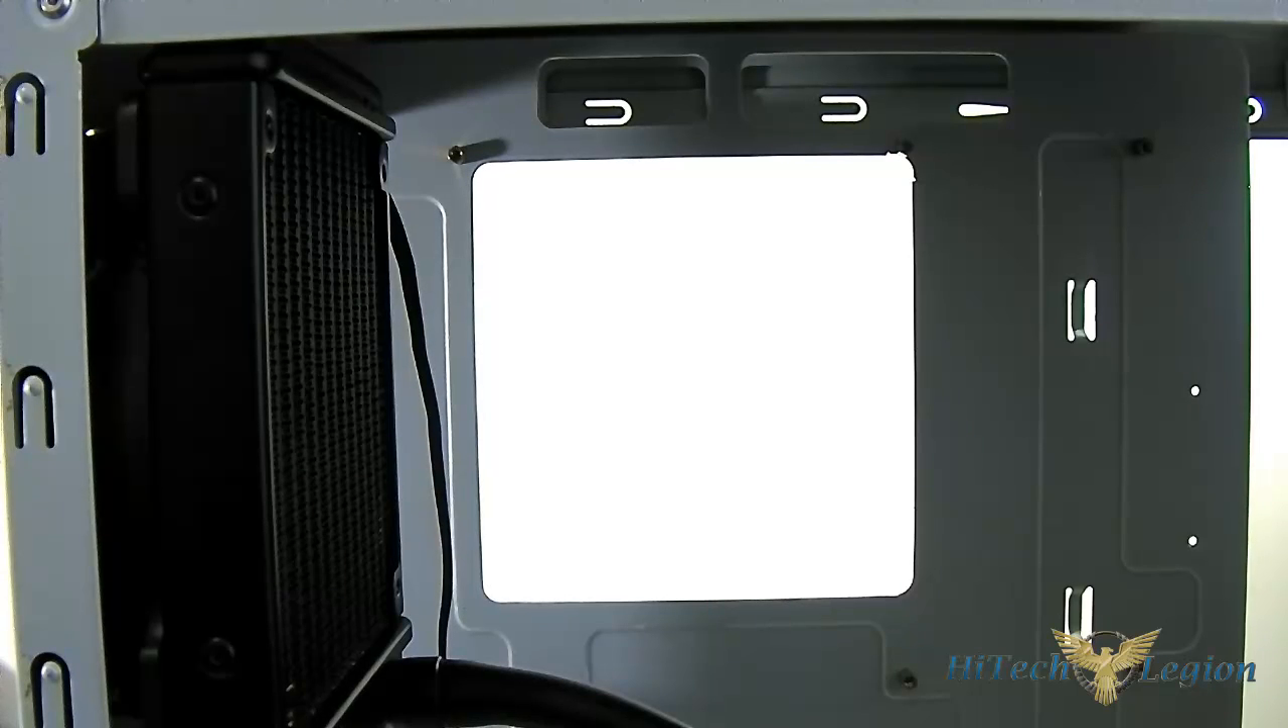I have taken the radiator here. And screwed it onto the case.